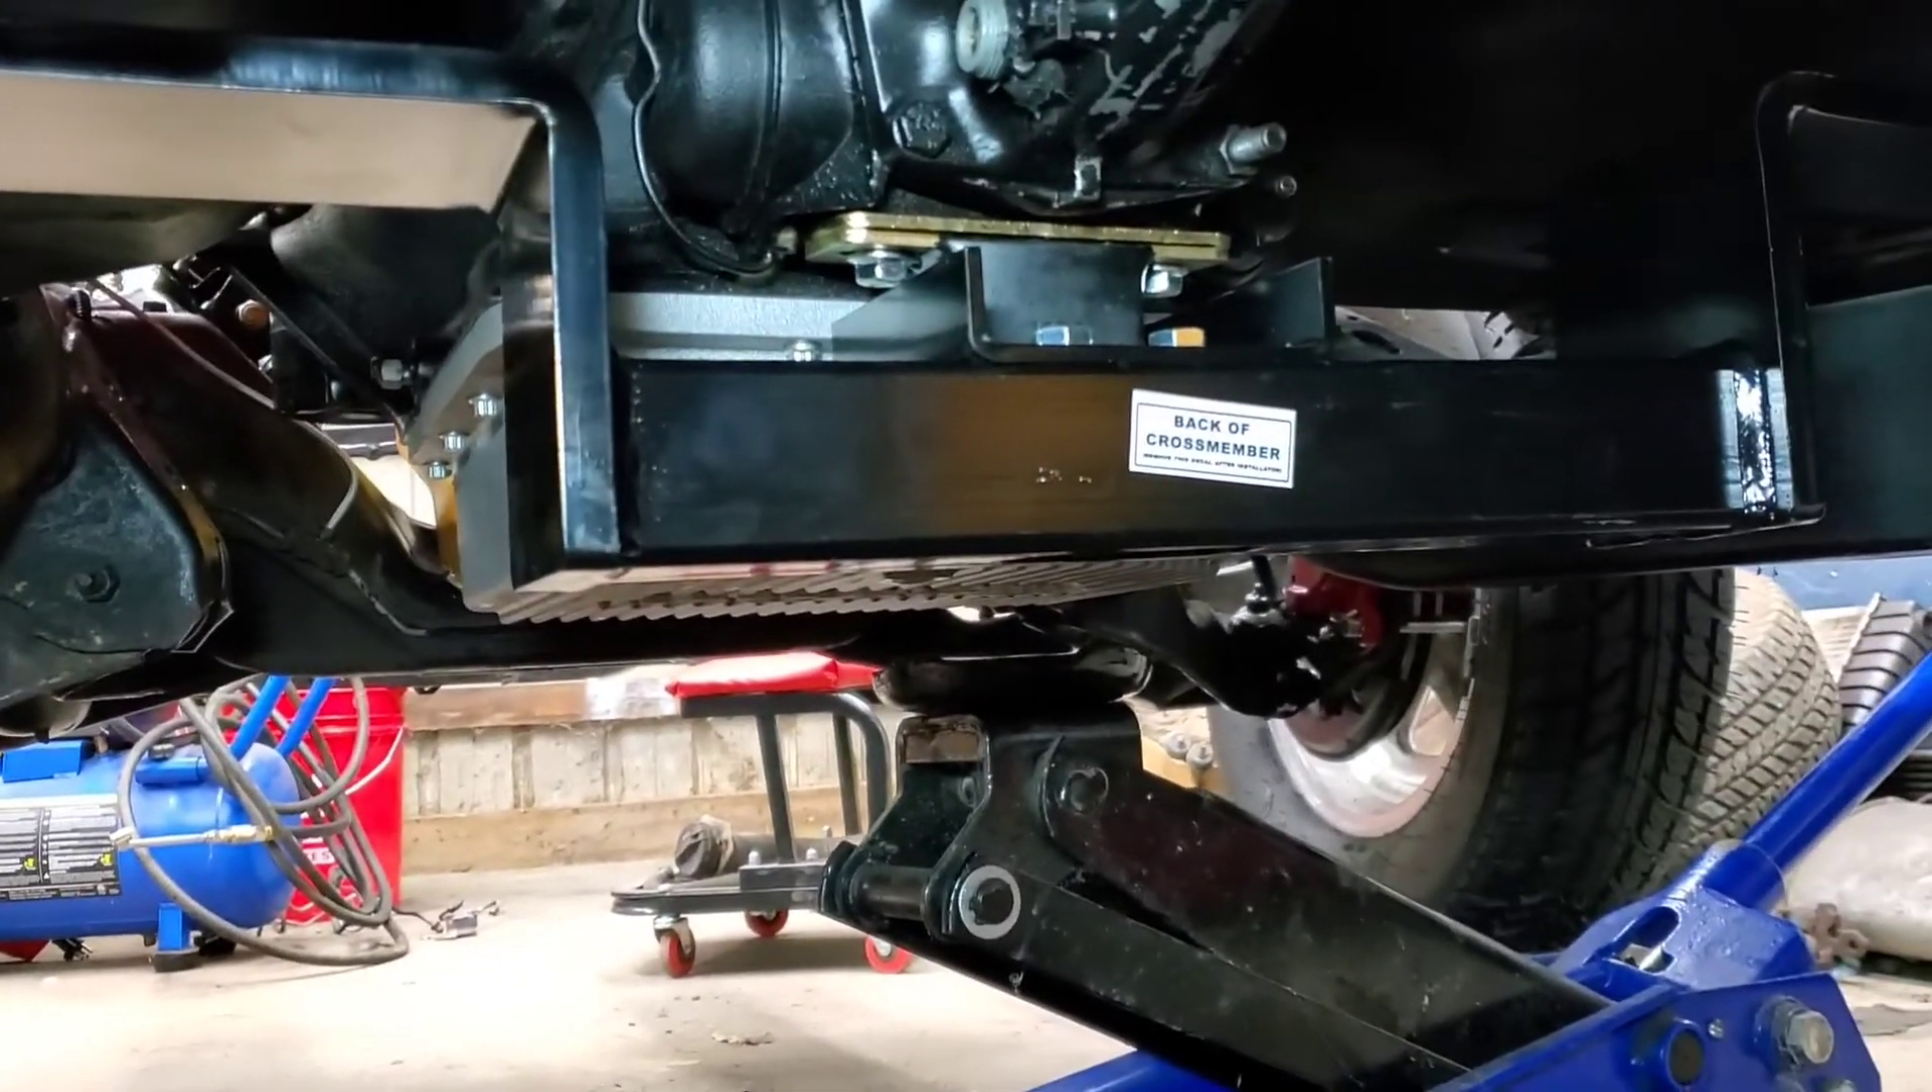As you see now, we have the new crossmember in.